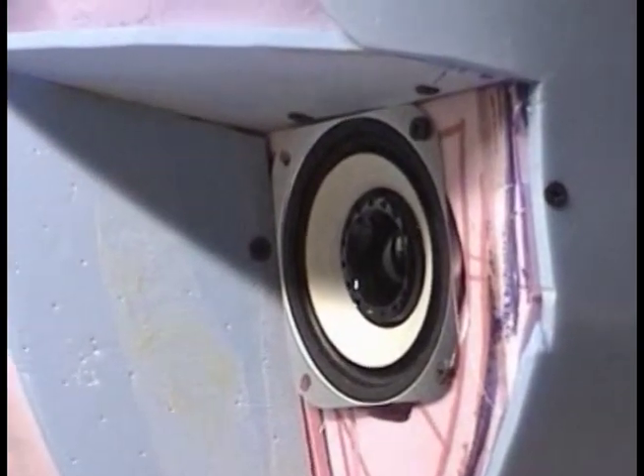I went ahead and installed the speakers right here there's one on the other side also.